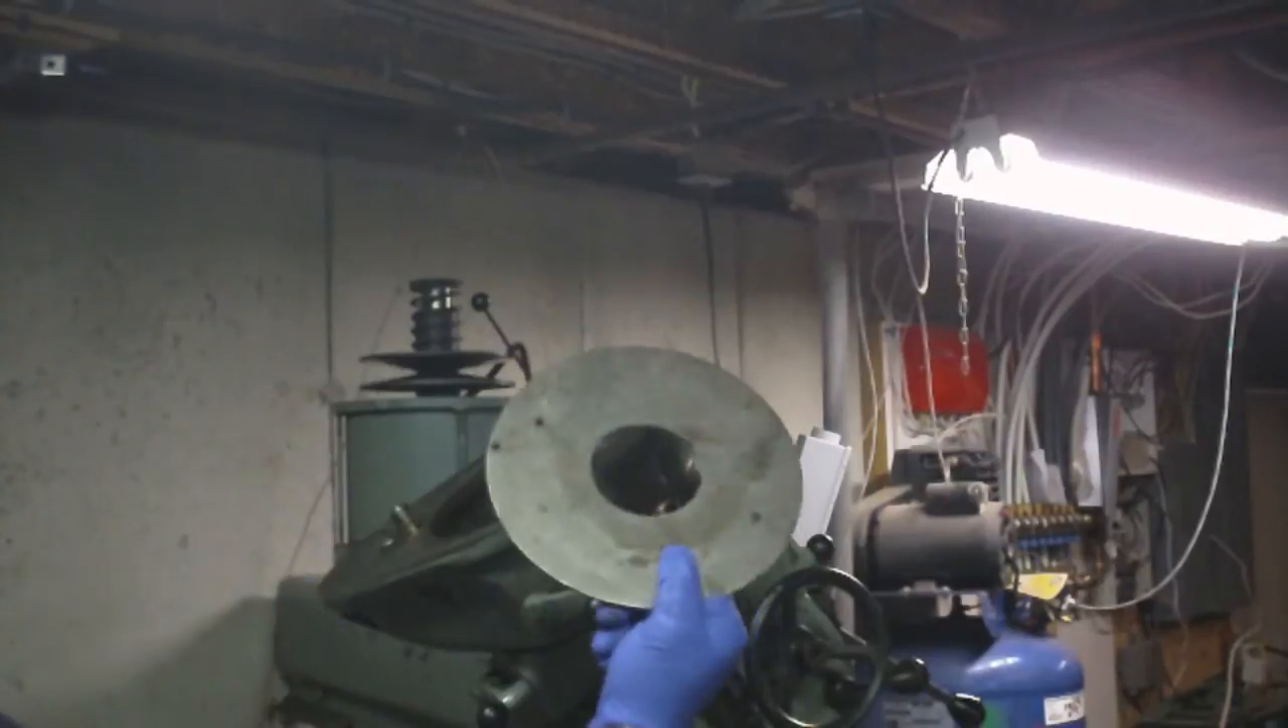Once I got the housing off, I got this shield out again.